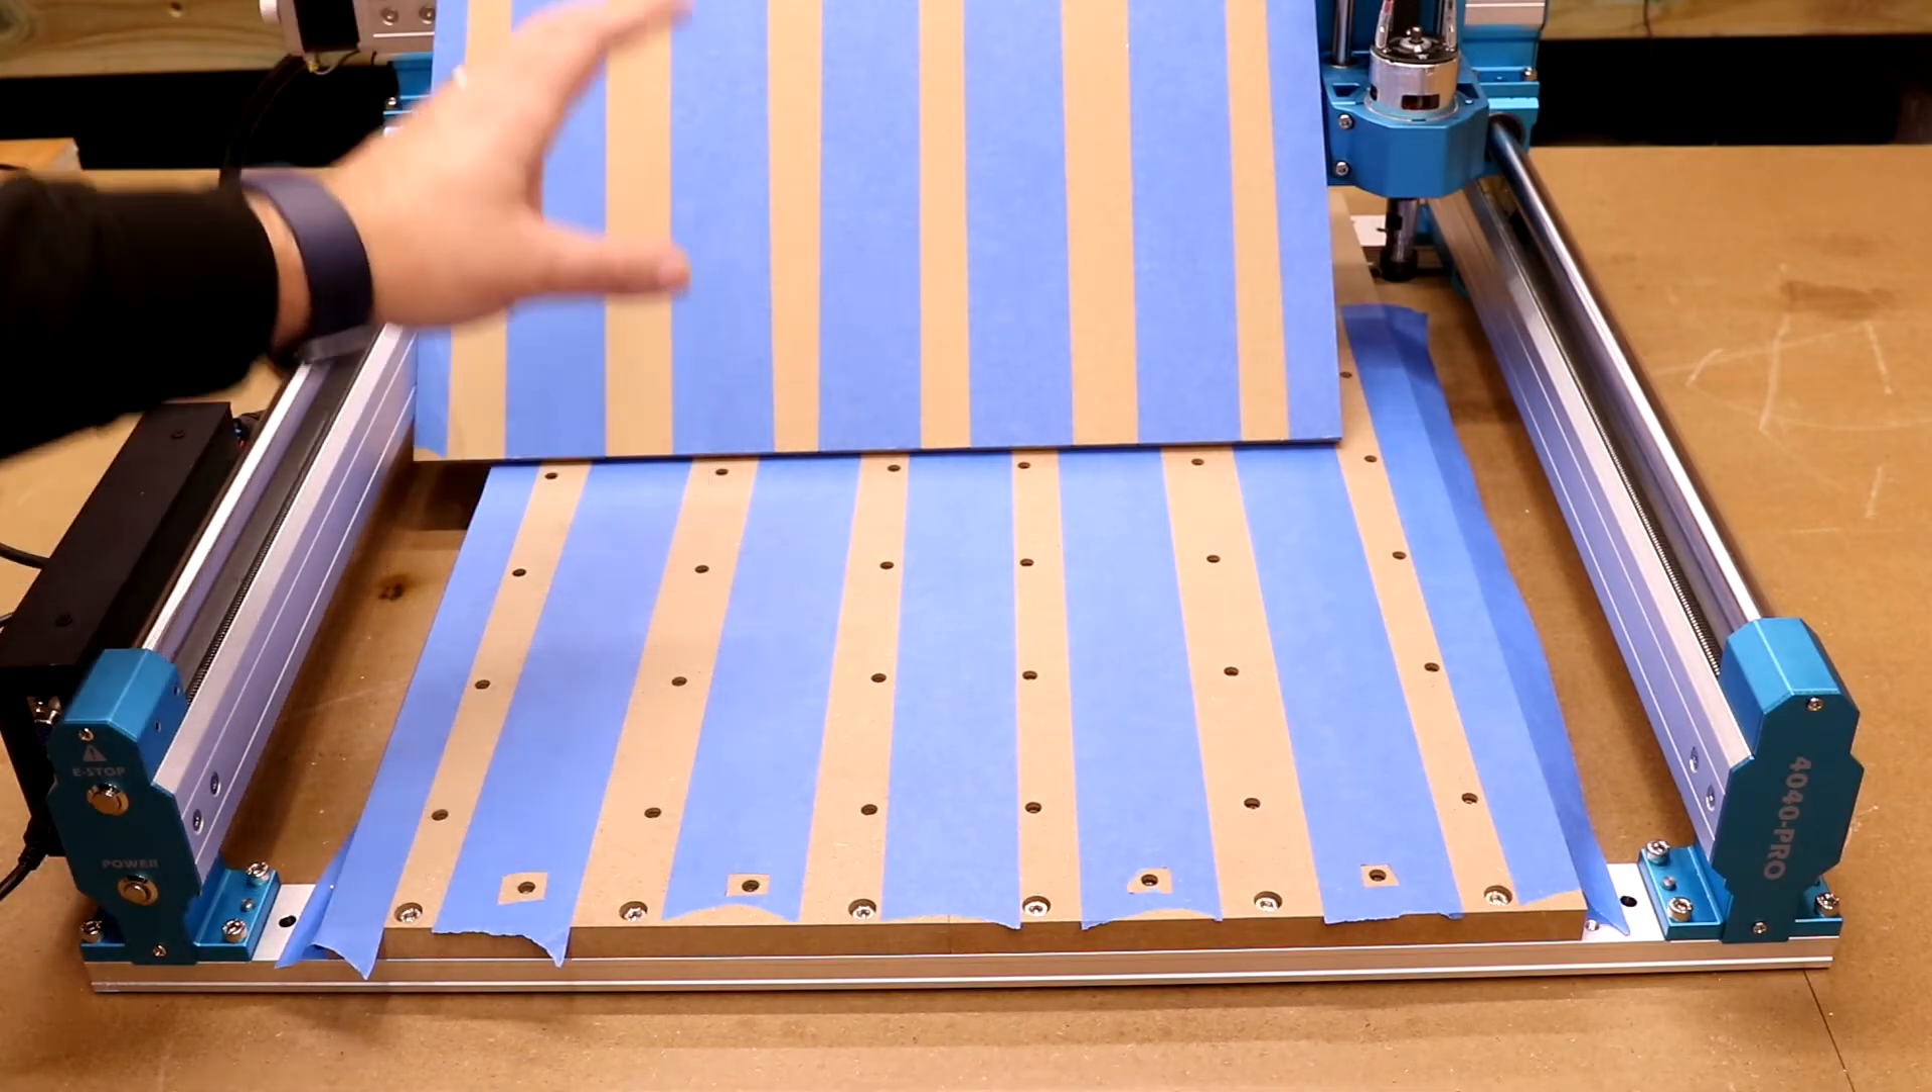So at this stage, you should have lots of blue tape on your bed and on the underneath side of your spoil board.